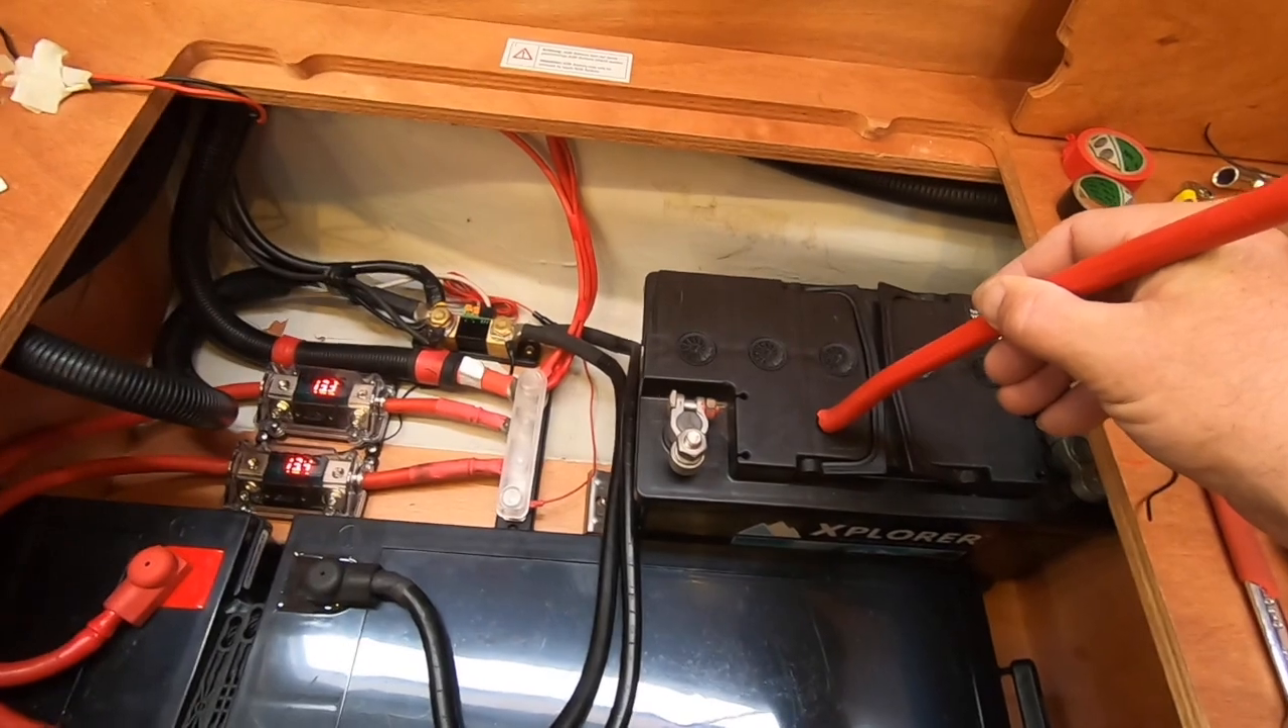So this is our agm battery we haven't wired that in yet.